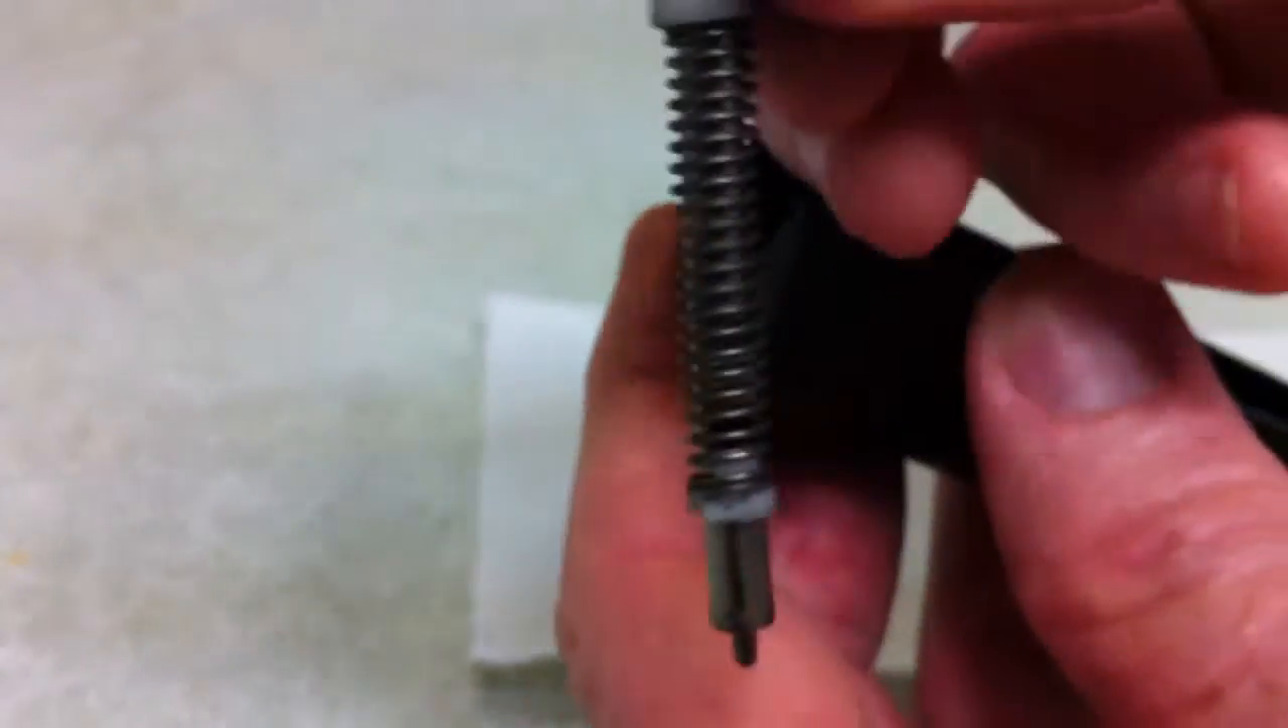And there comes the striker completely out.